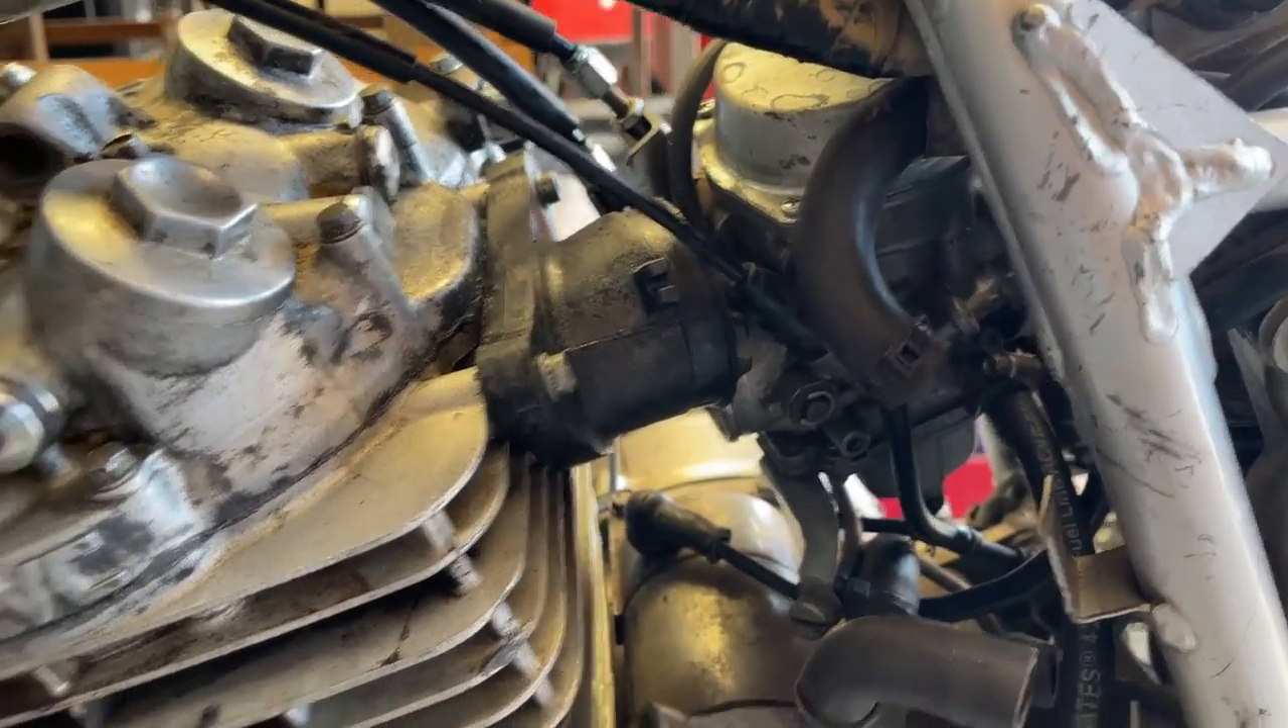Here I am now got the intake back on and tightened down.